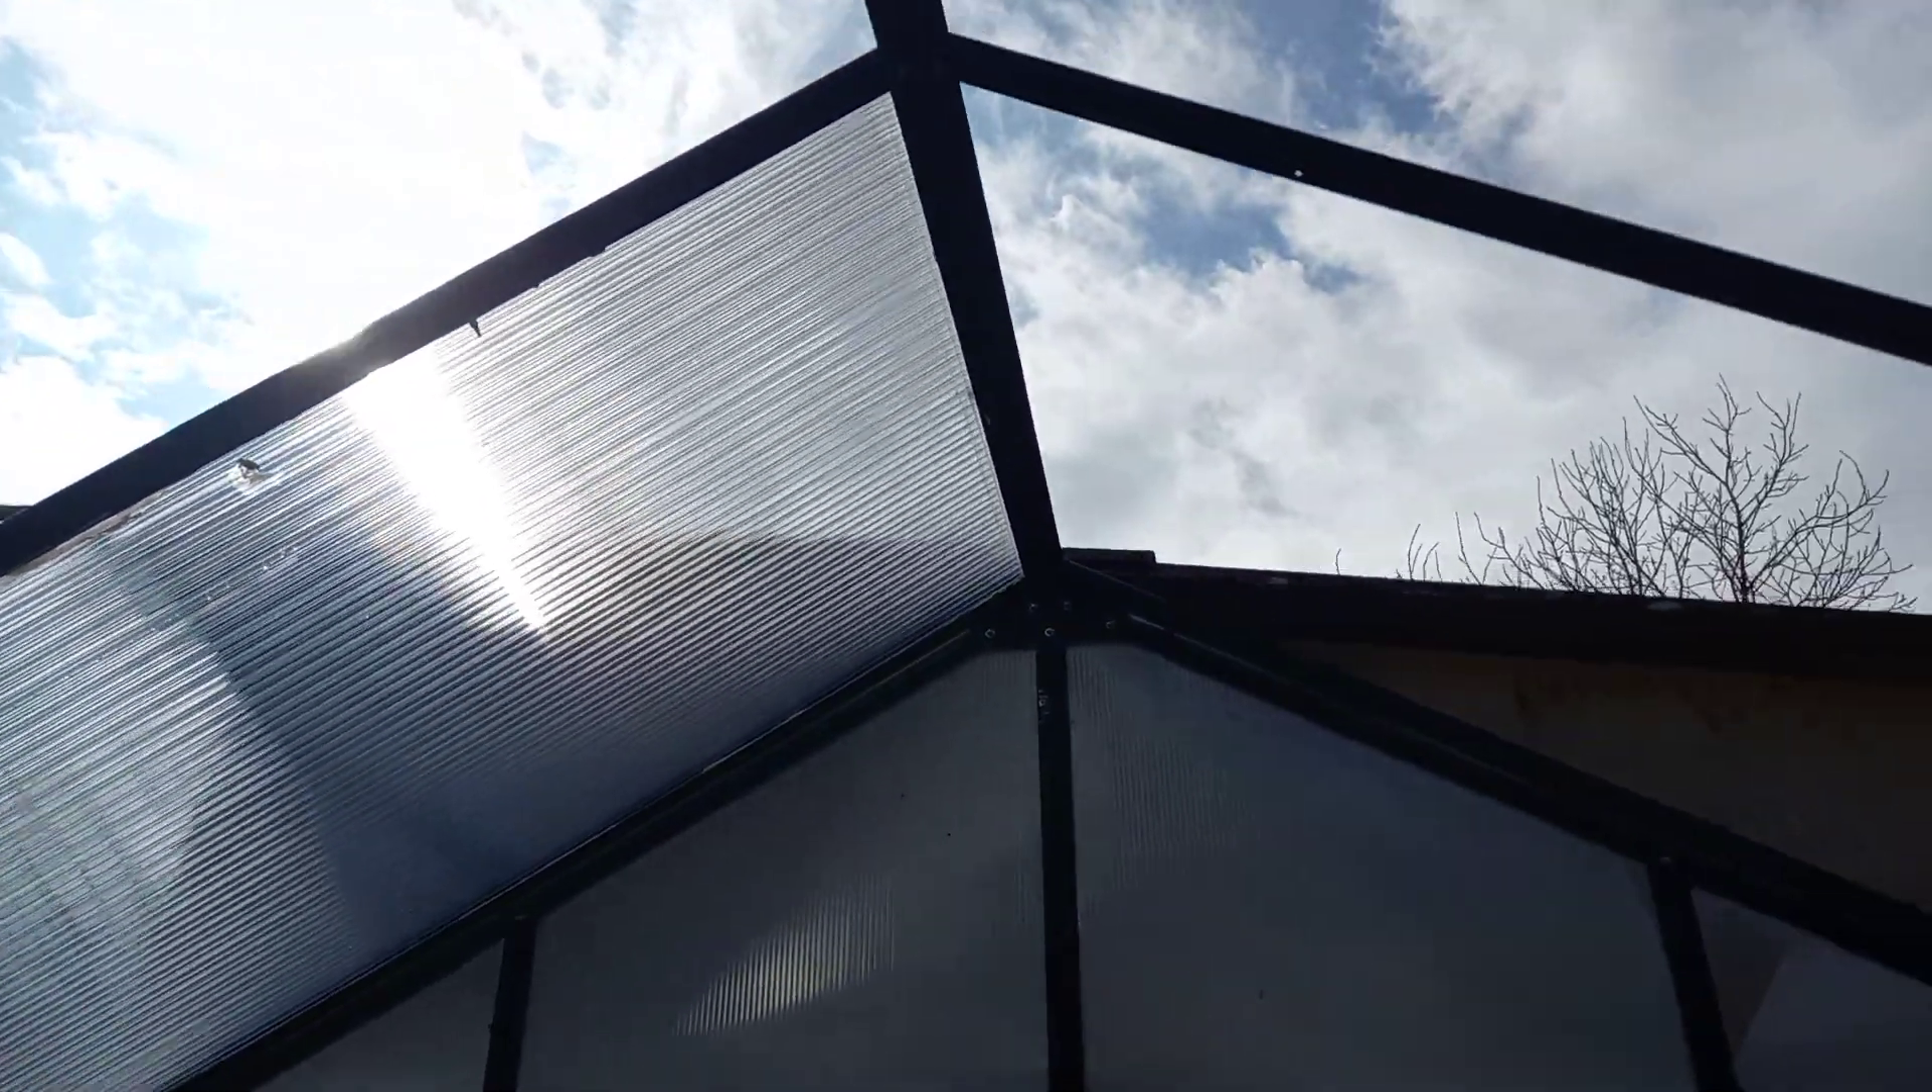Donc là, la première plaque, elle est posée.